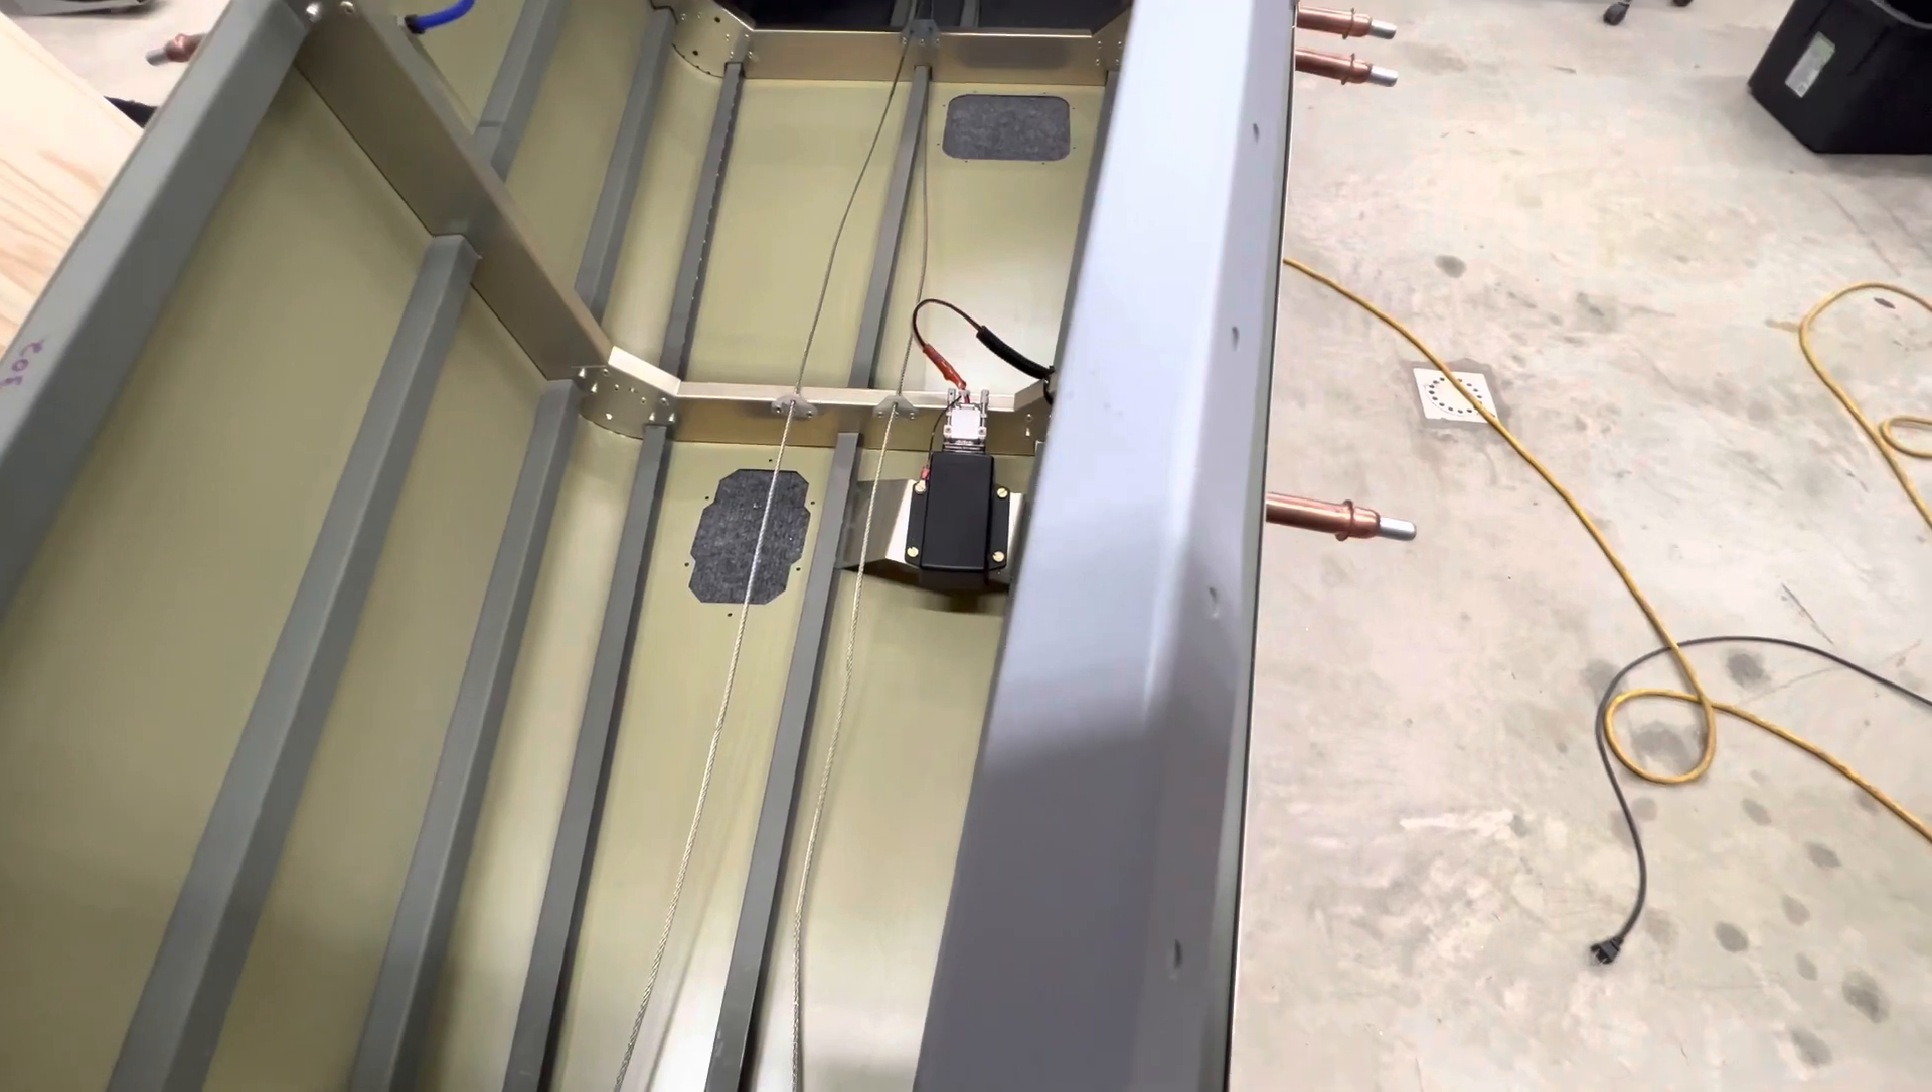The magnetometer is in place and wired up.